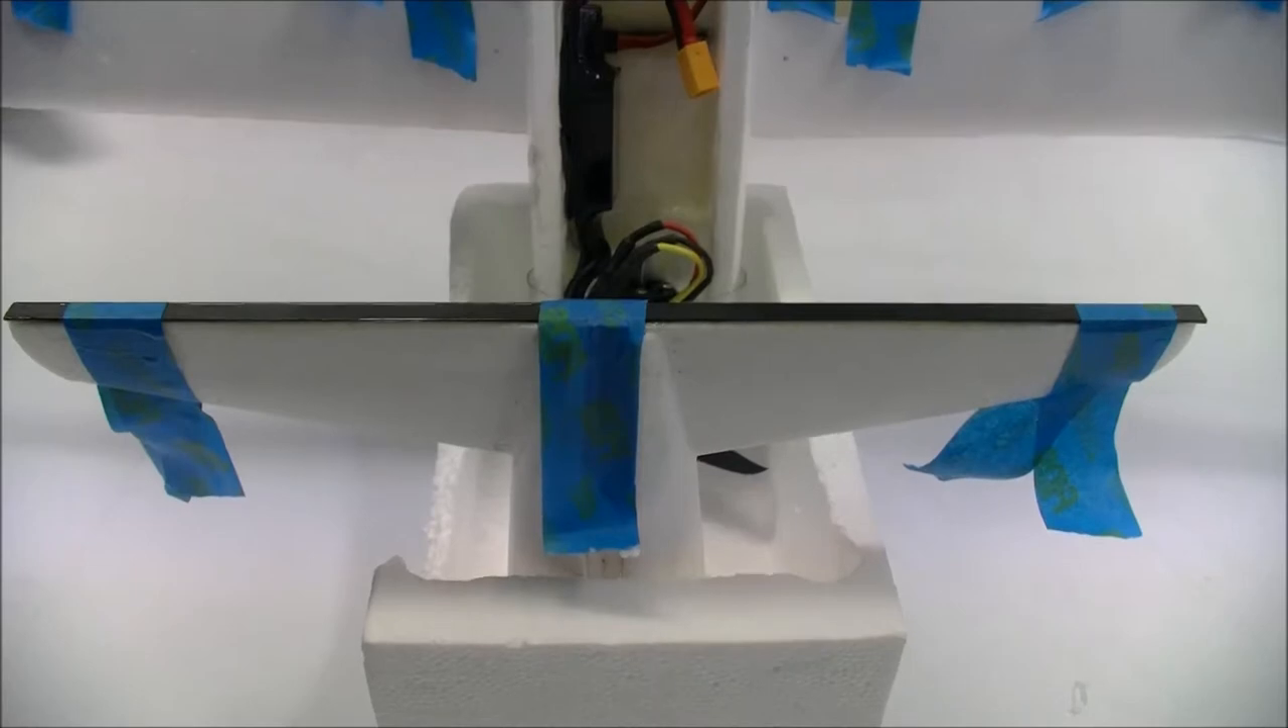I've just finished gluing the trailing edge spars onto the tail plane and onto the wing.